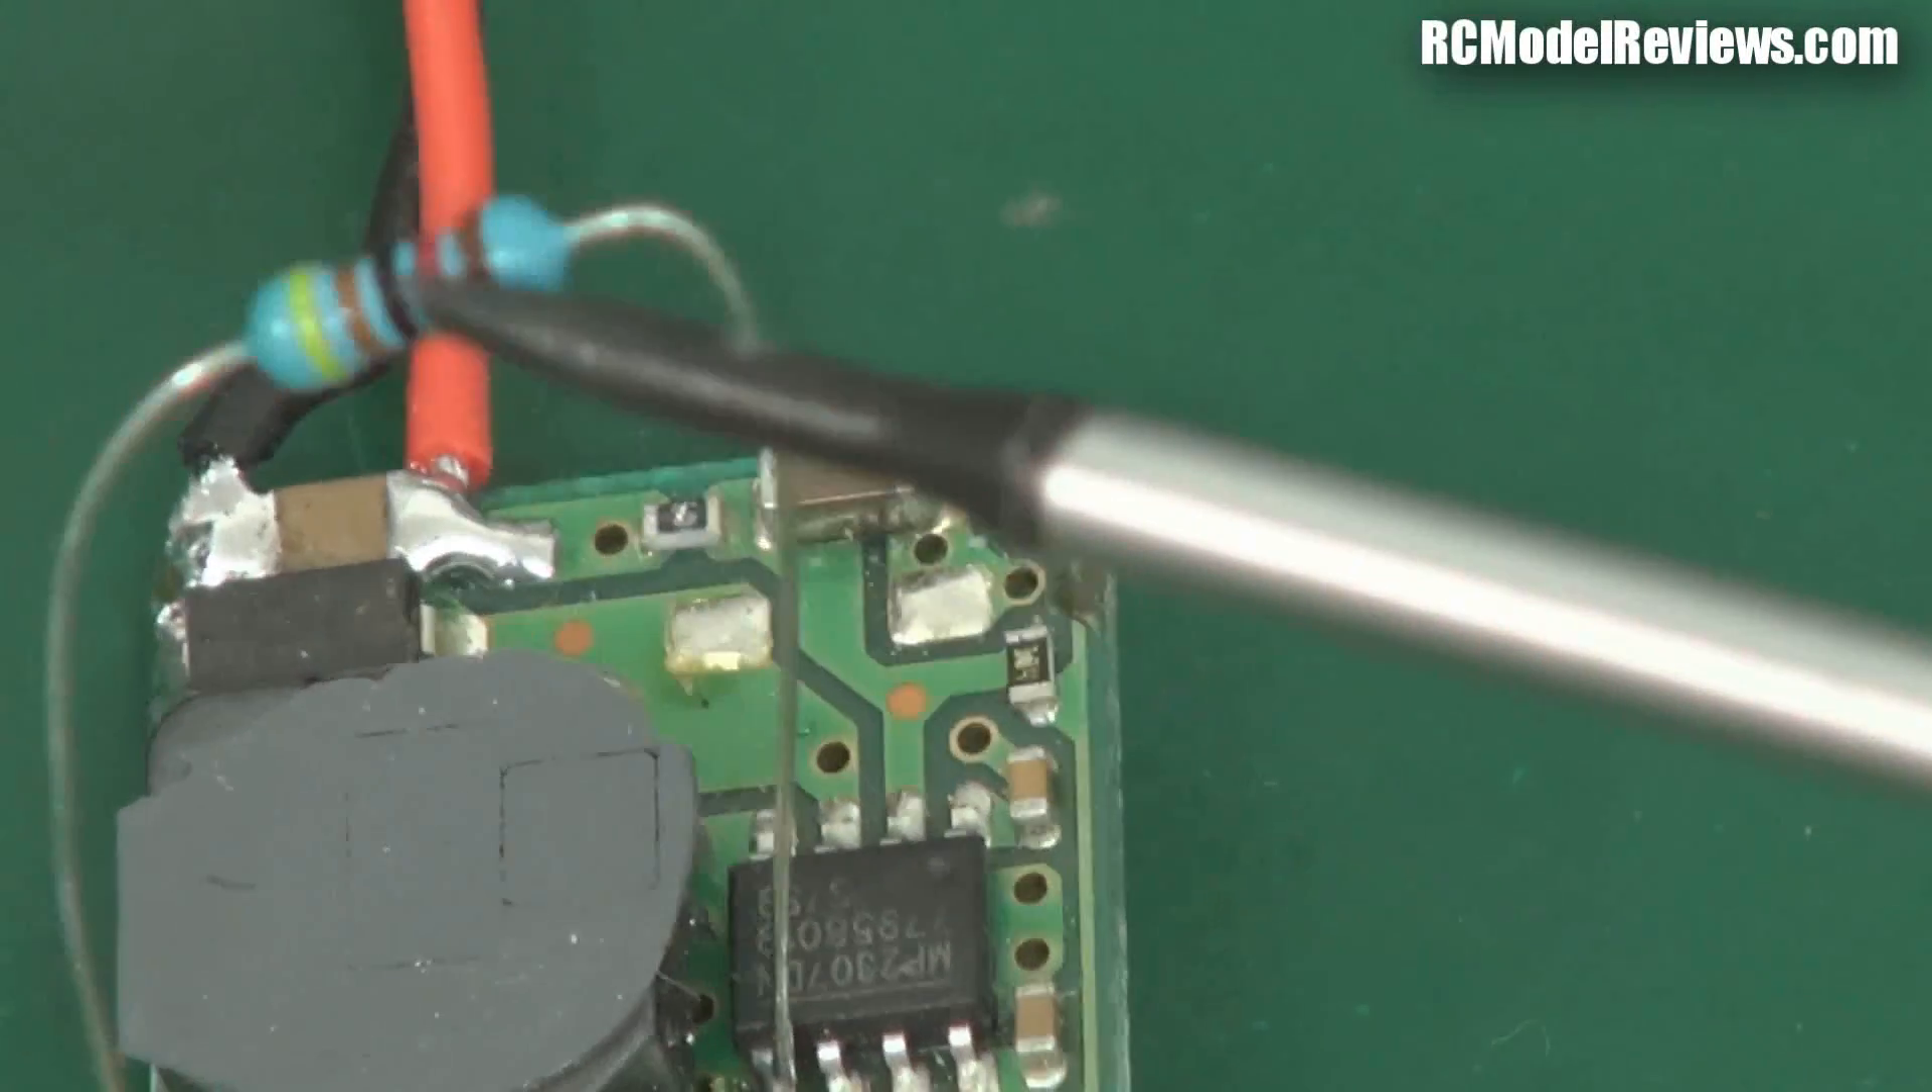There's the resistor I've added way up here at the top.